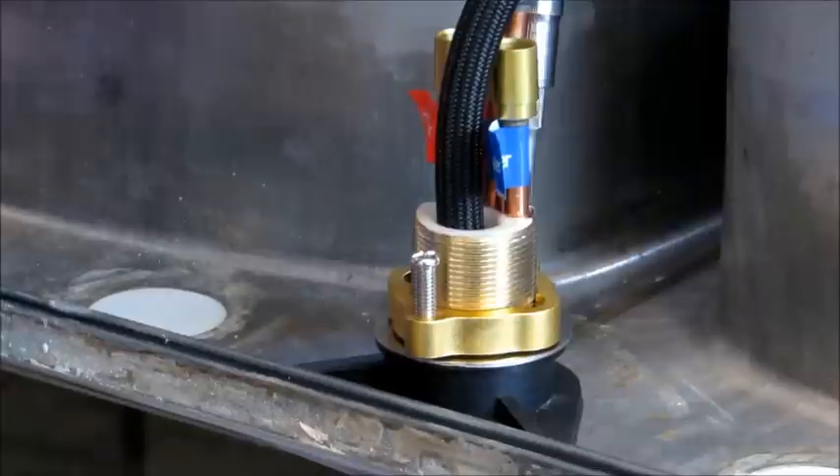I've managed to get this jam nut down onto the thread tube as far as possible.